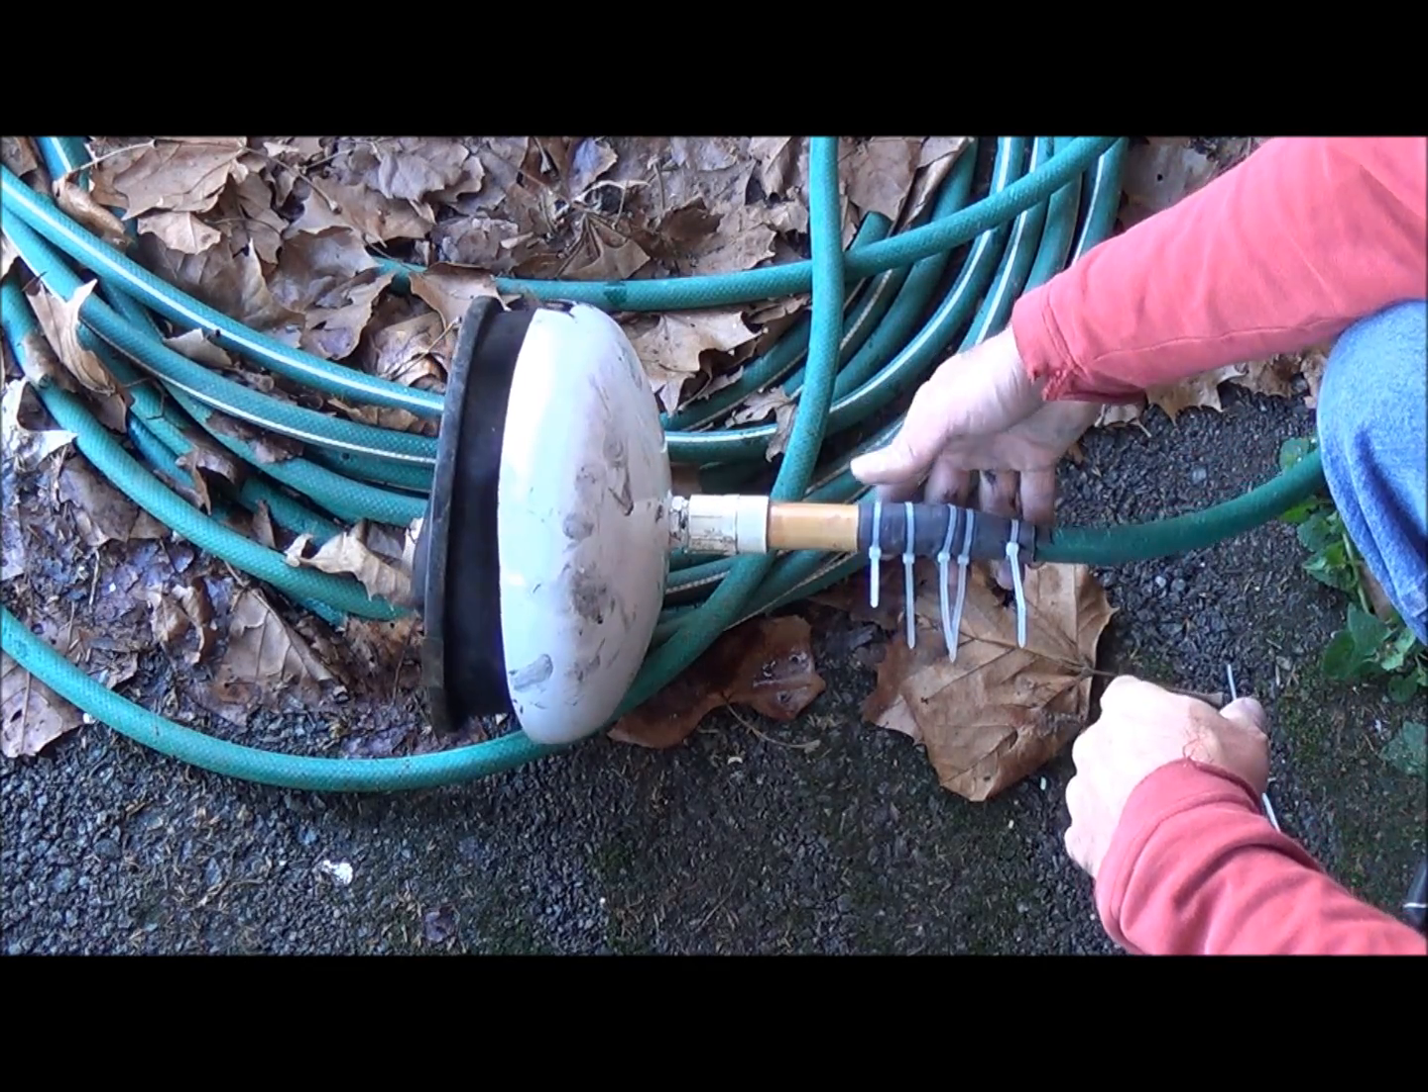I've got some rubber going around here, going around a pipe that I've screwed onto this, and I've zip-tied it.